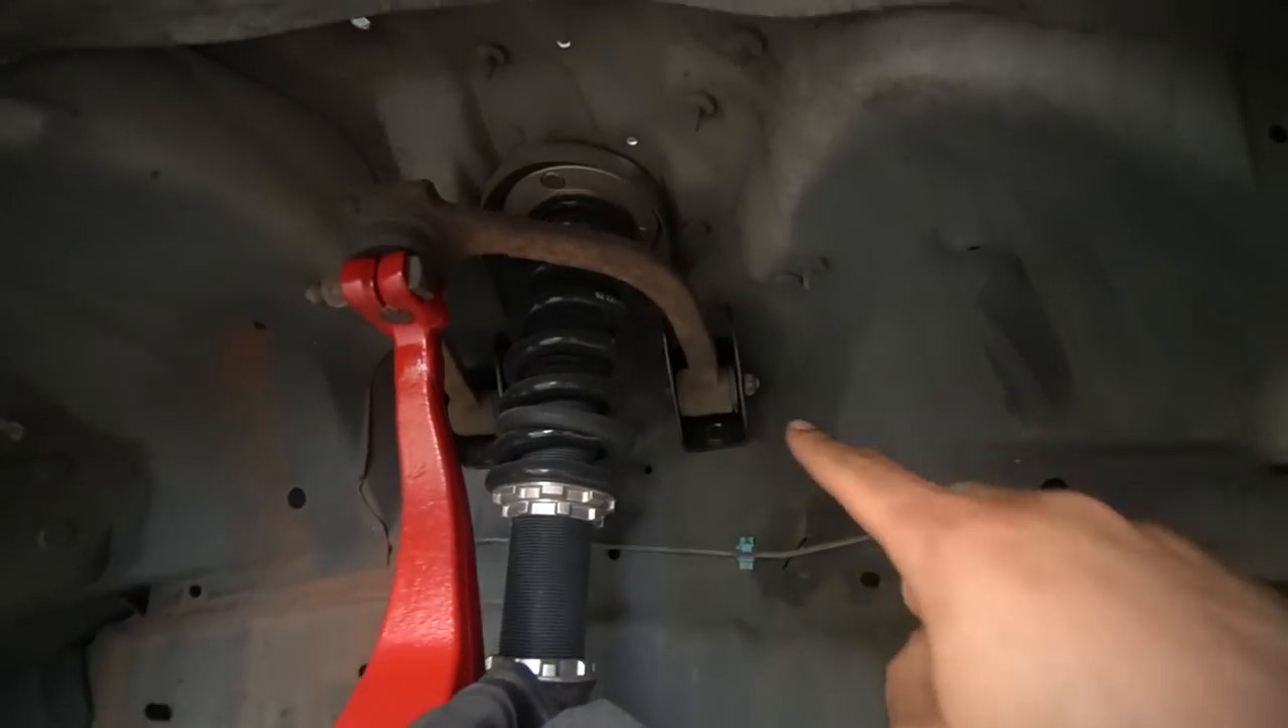The arm is on. We've got the camber arms installed, ready to go.